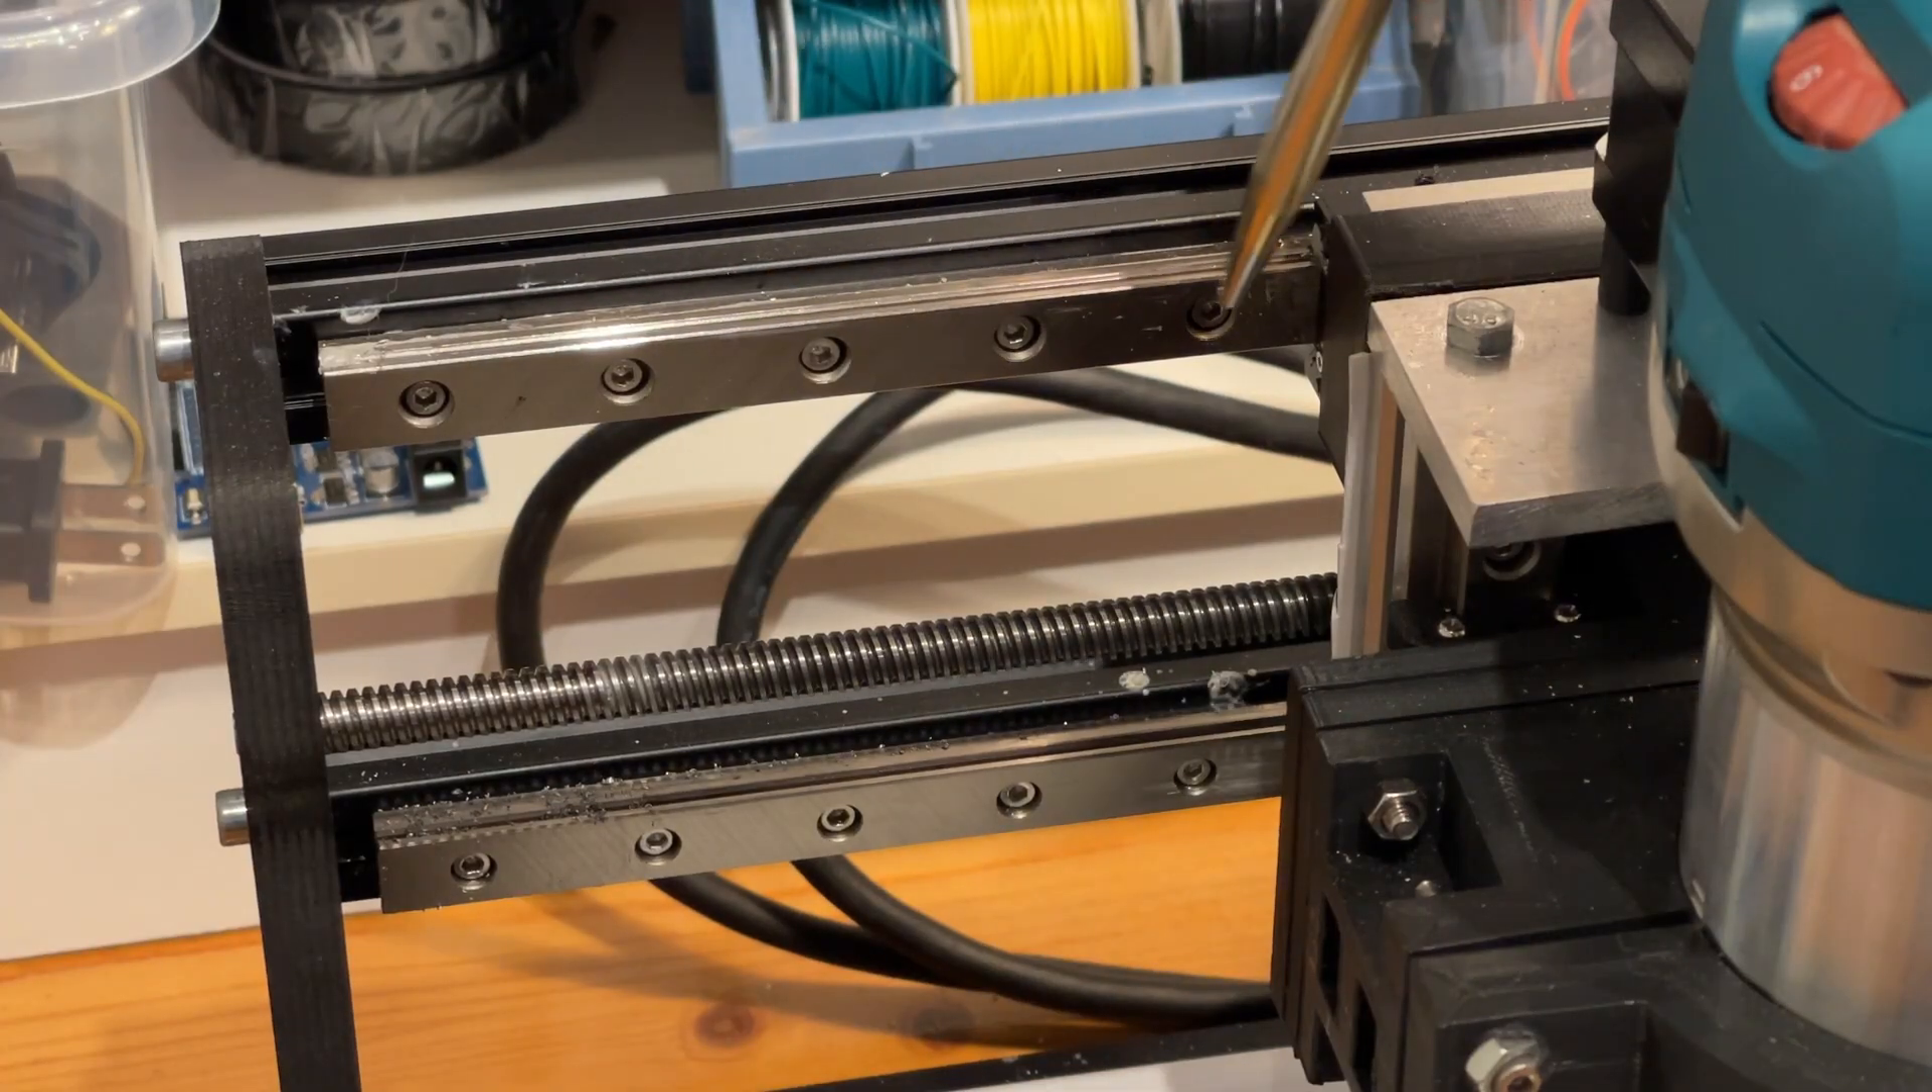I replaced the x-axis linear rods that were originally used to support the z-axis gantry with some Mgn 12 linear rails.